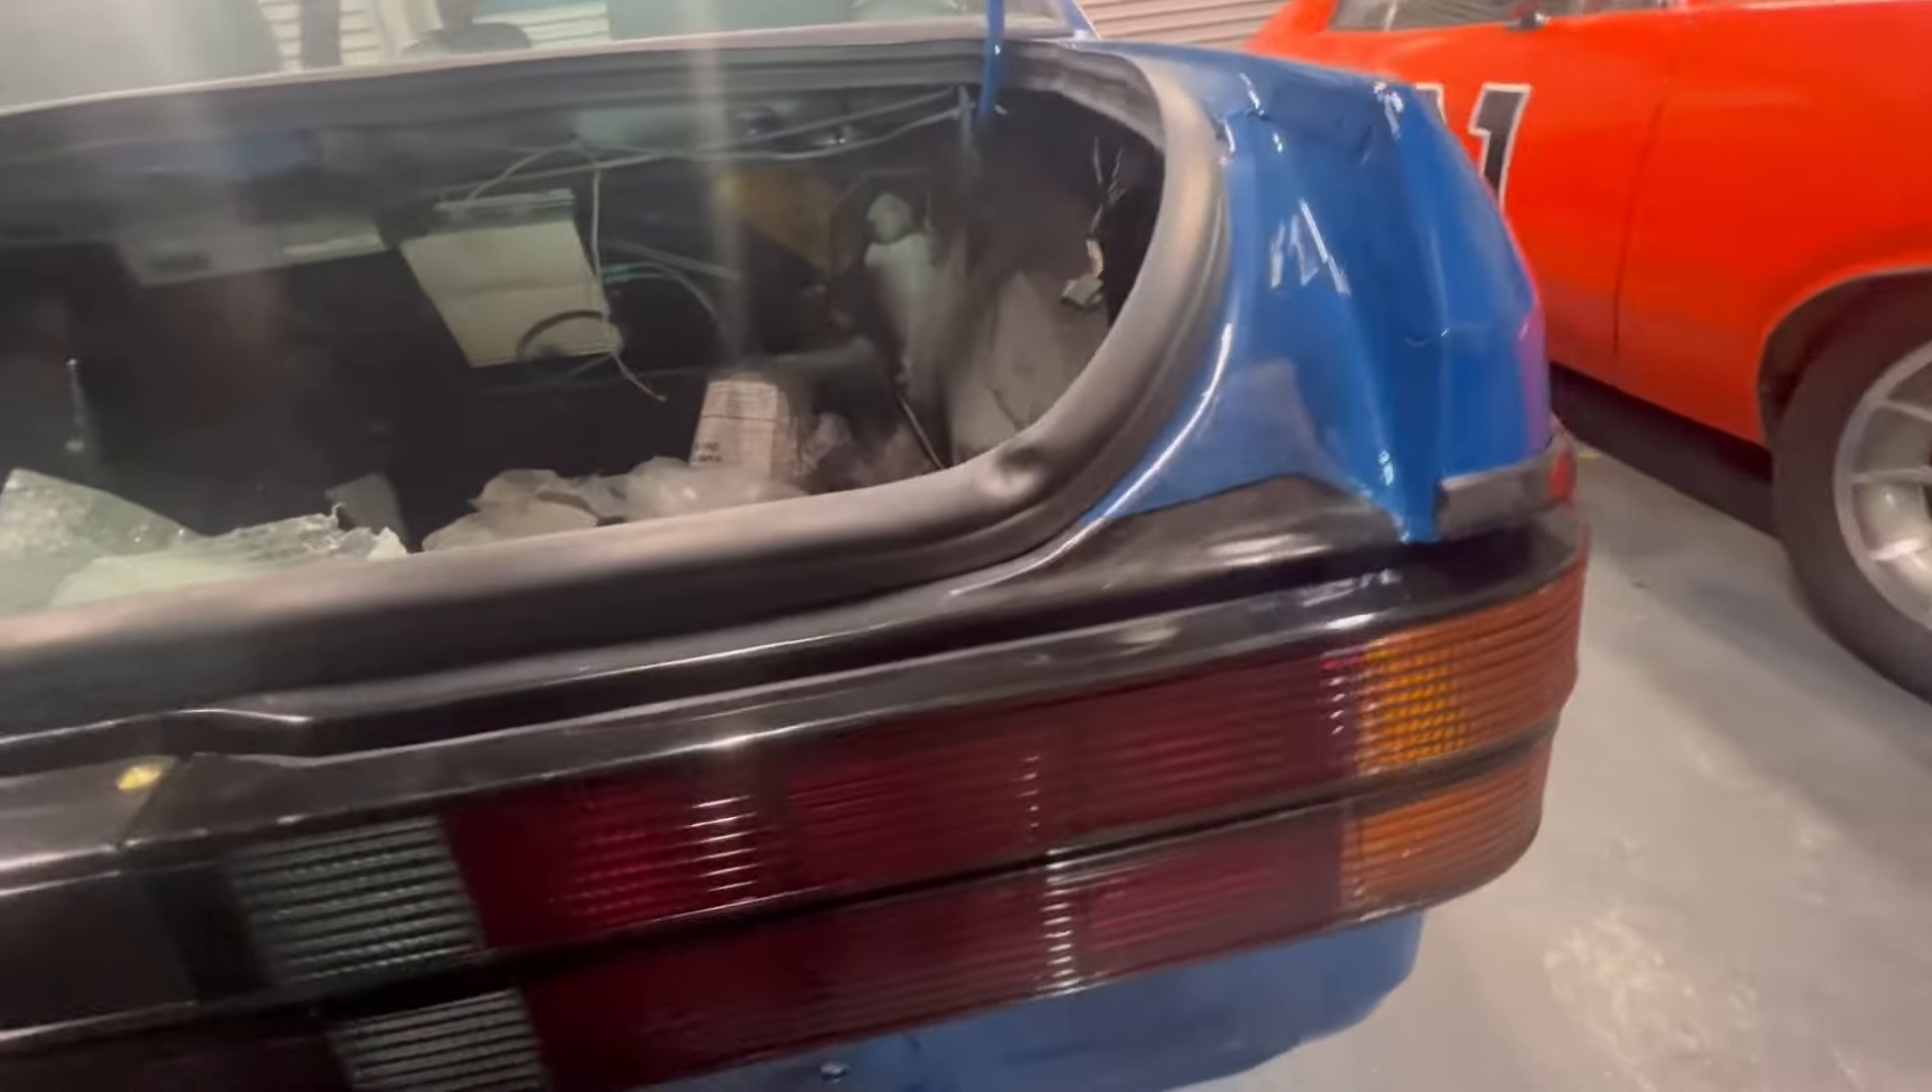There we have it tail lights filler panel installed.